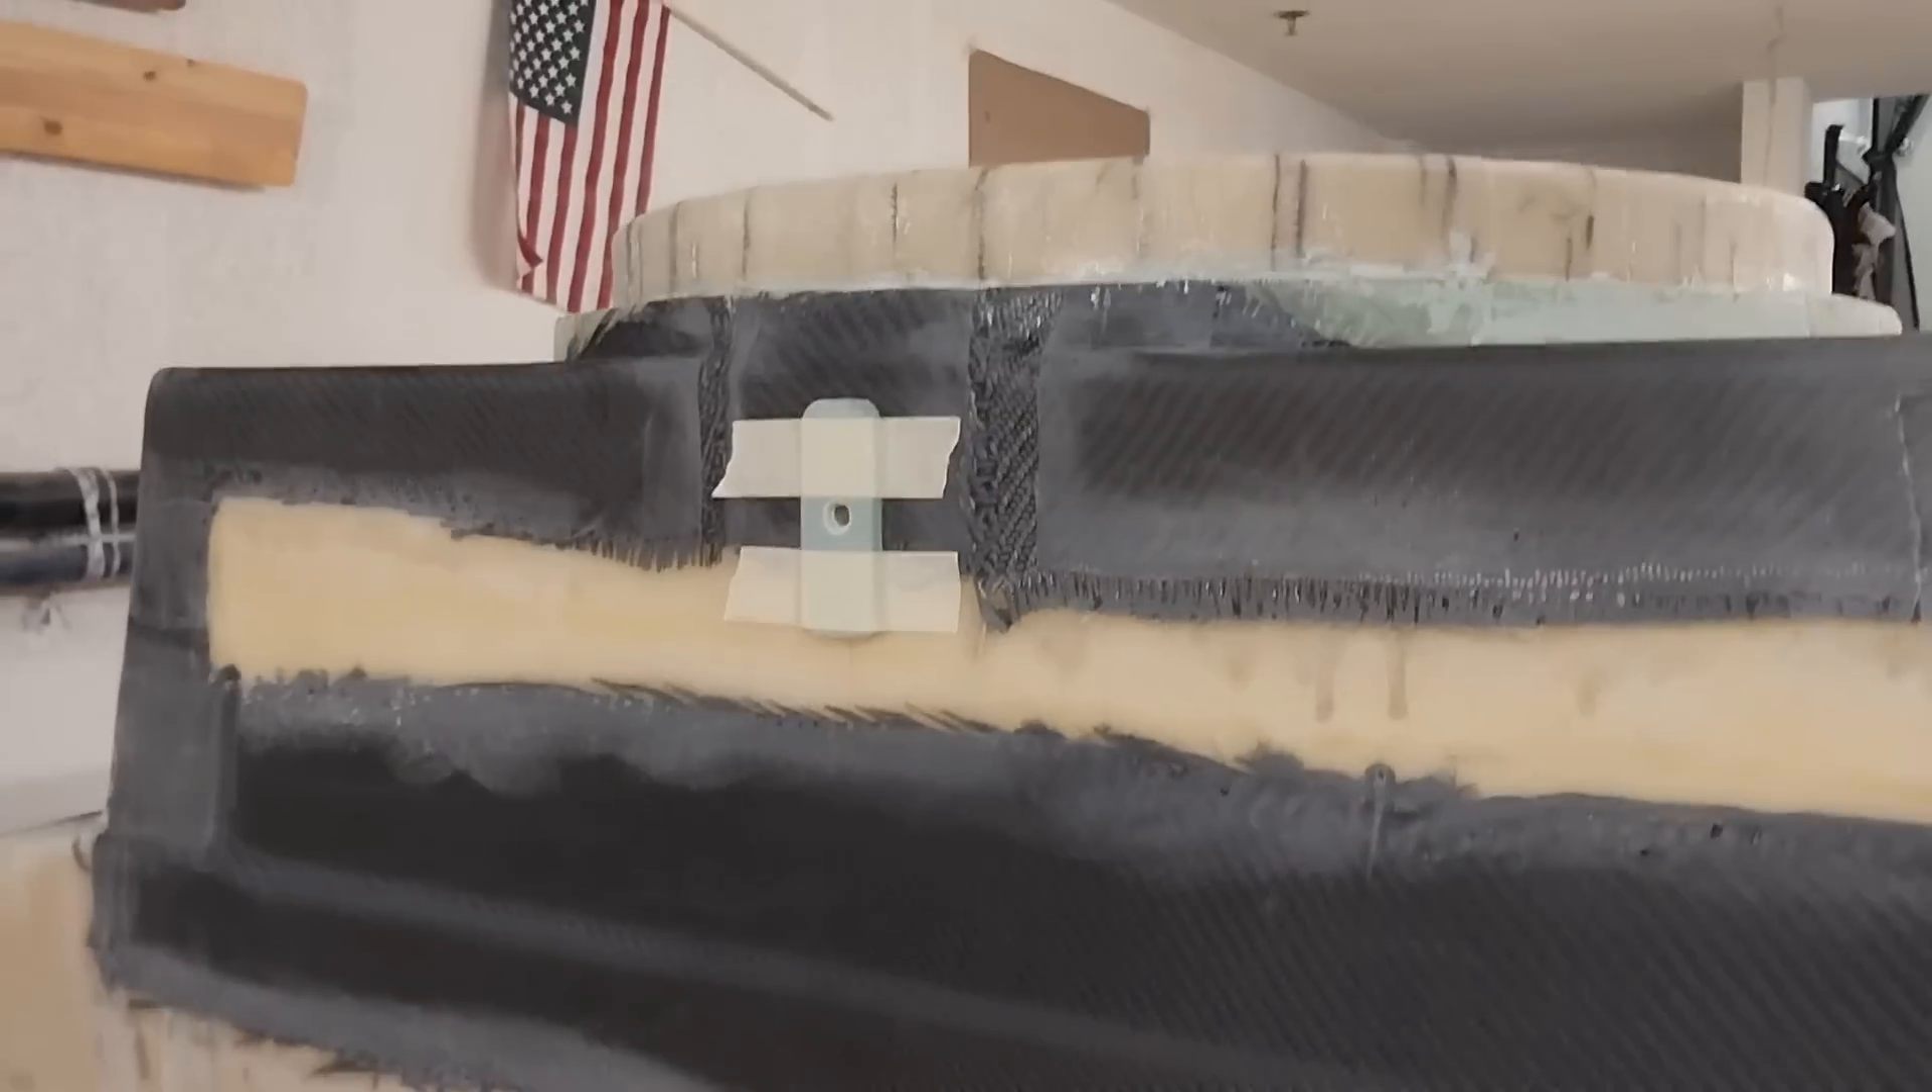So last night I also attached a mounting plate here for a little bow eye that I'm going to put in there.